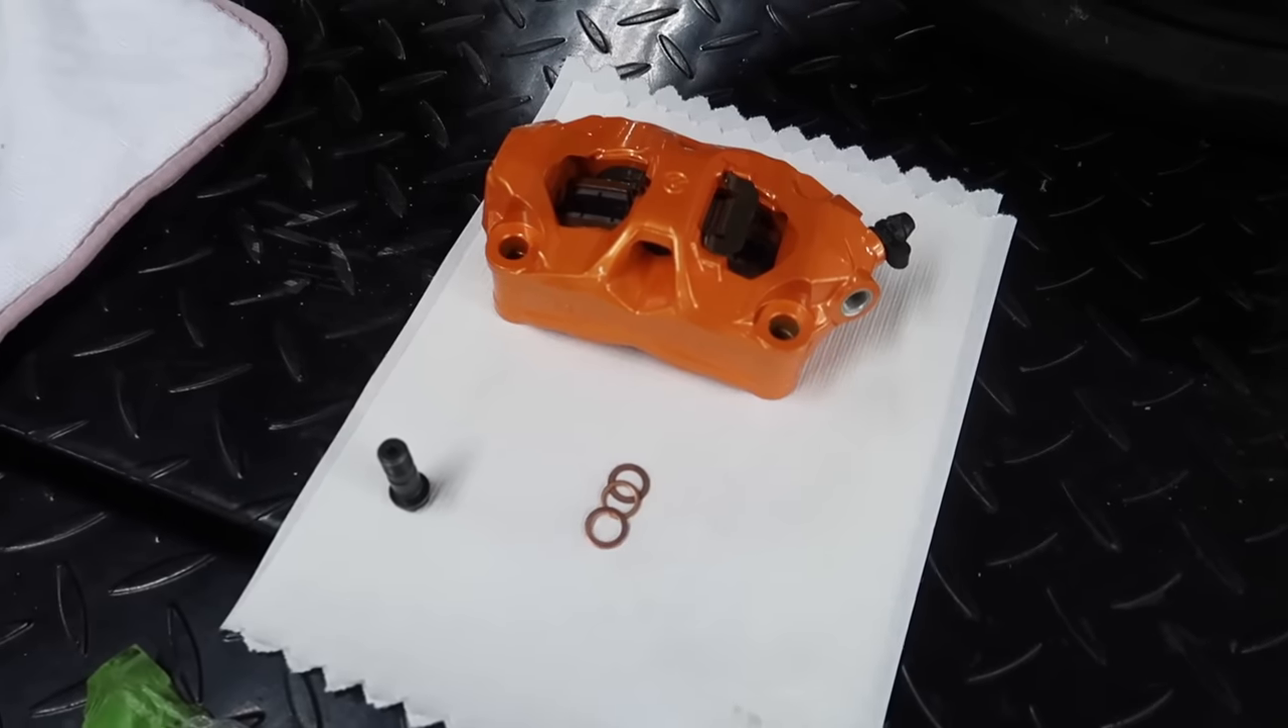Okay calipers are sorry the pads are in the caliper everything's ready to go.